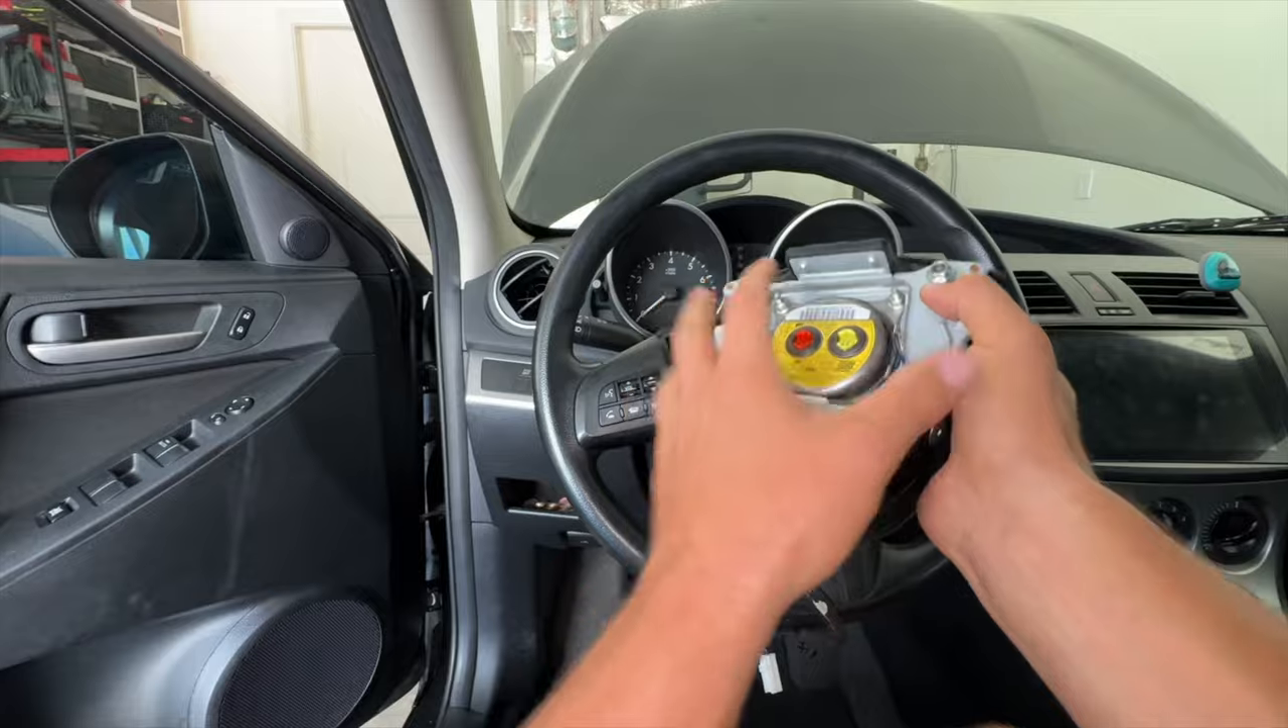Now we've successfully removed our airbag.